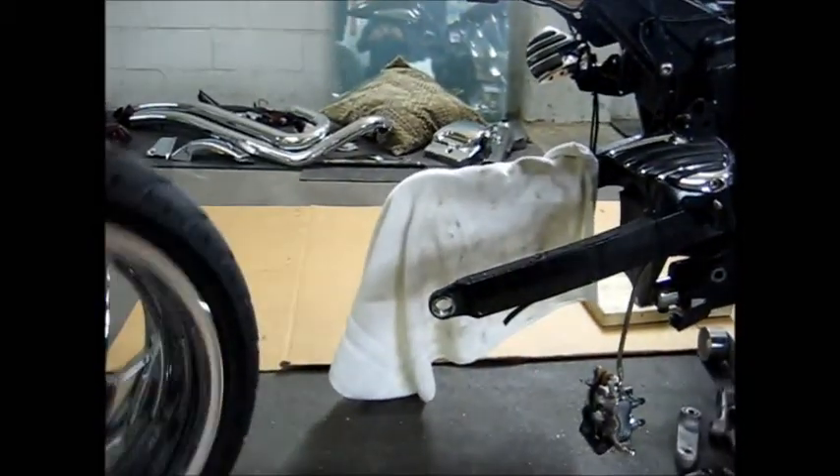And then, boom, tire is off, guys.